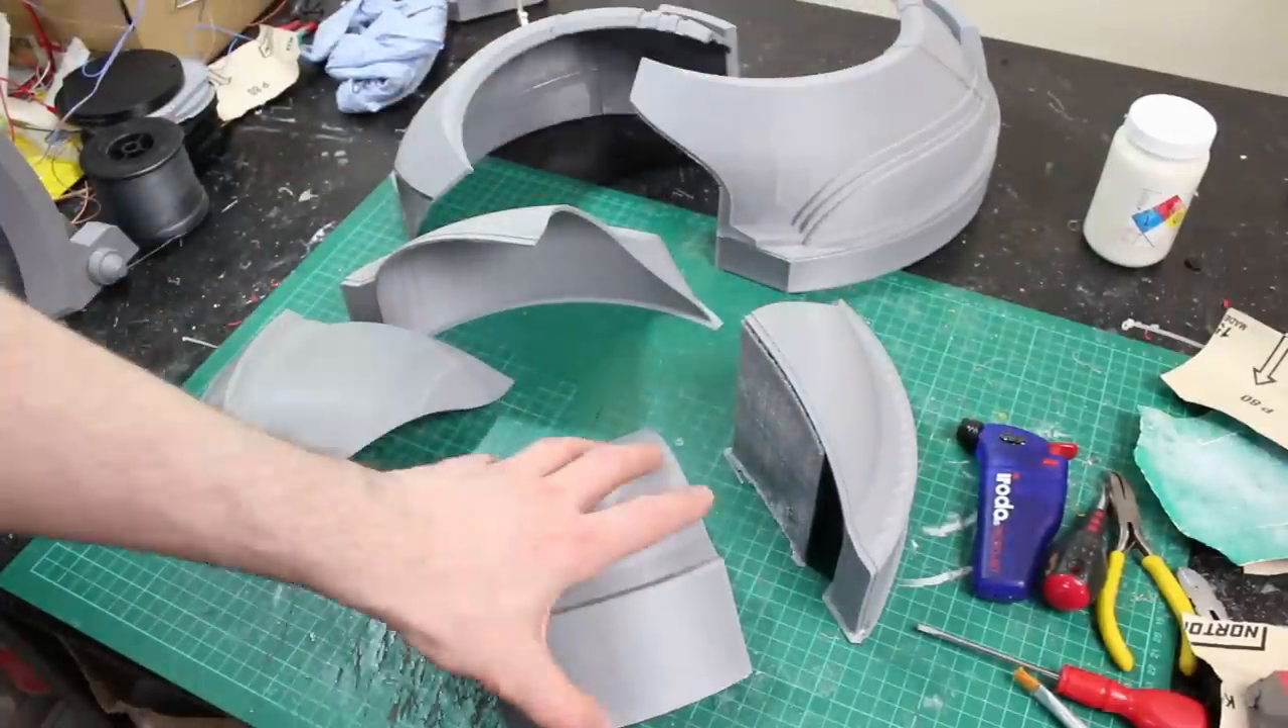I've assembled one half of the shoulder bells here with acetone welds and now we've got the other half to put on.